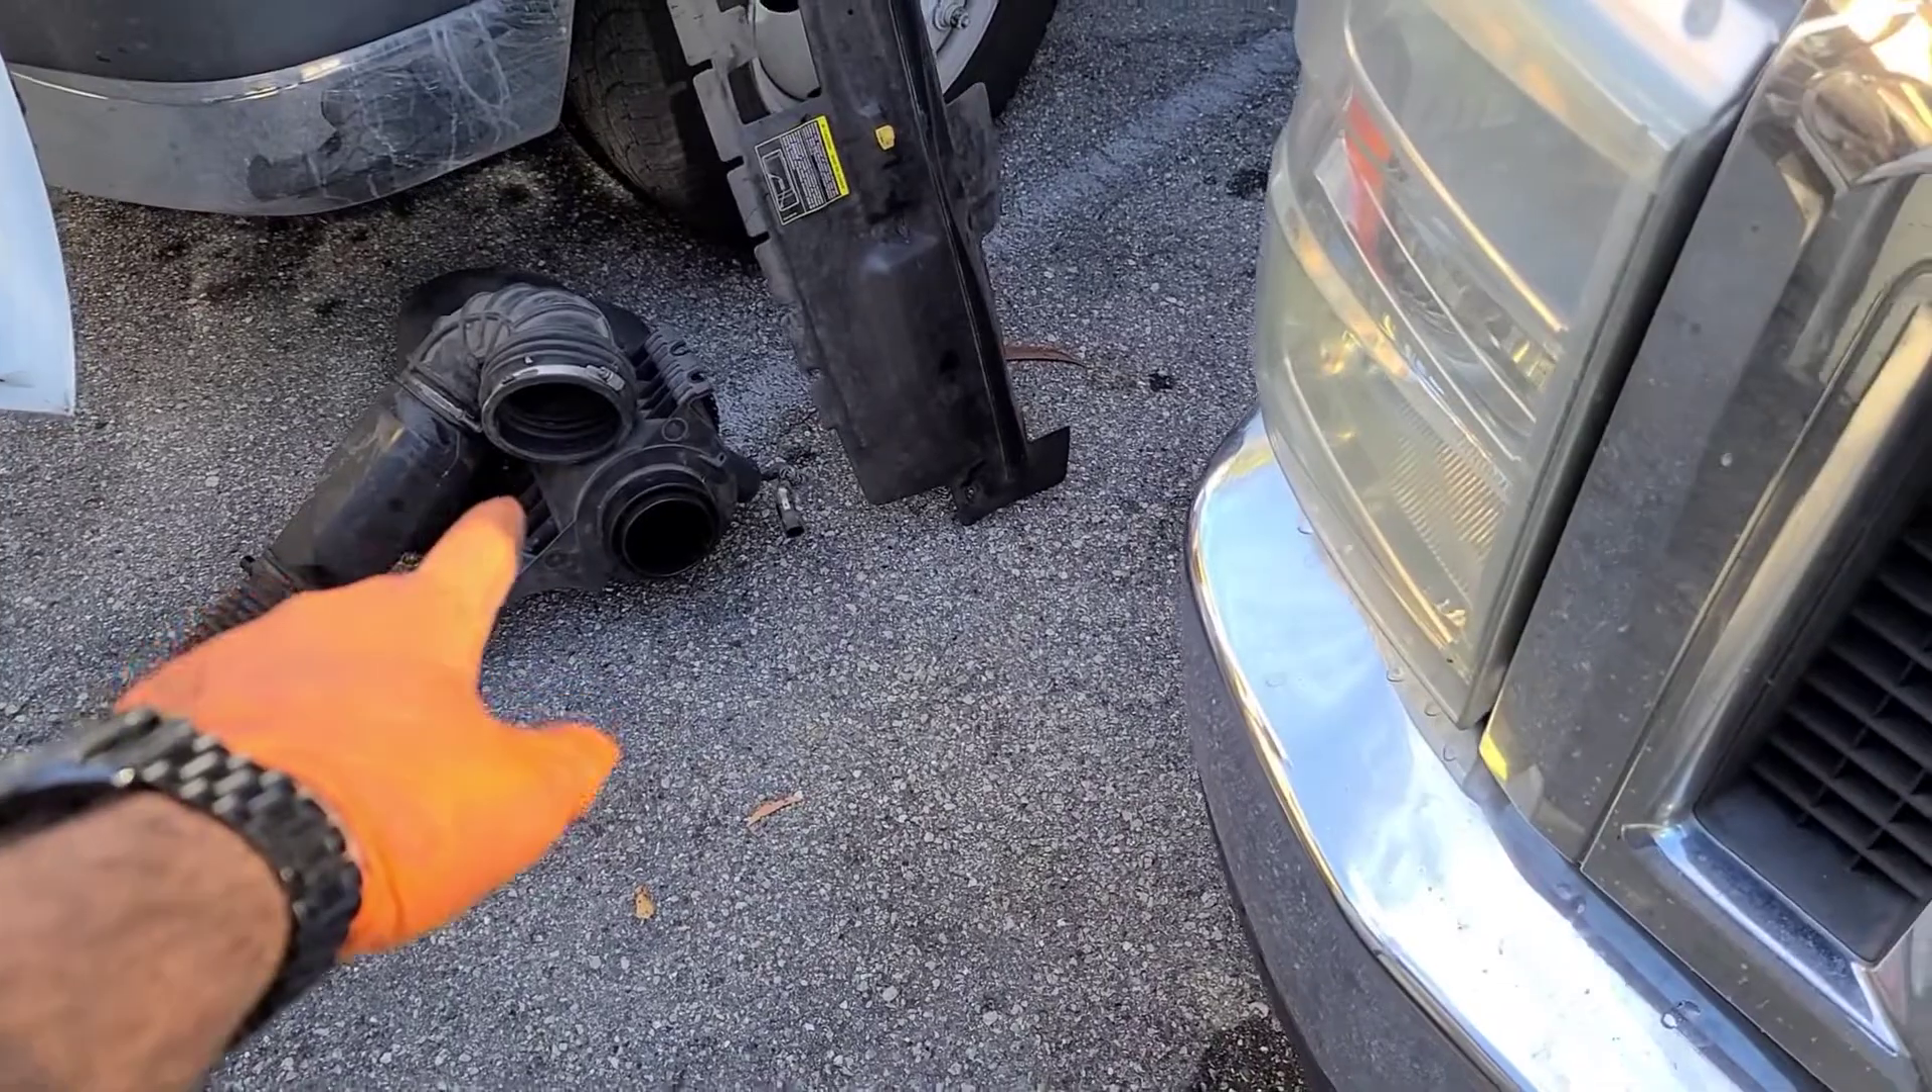We got the cover off we got the intake filter off.